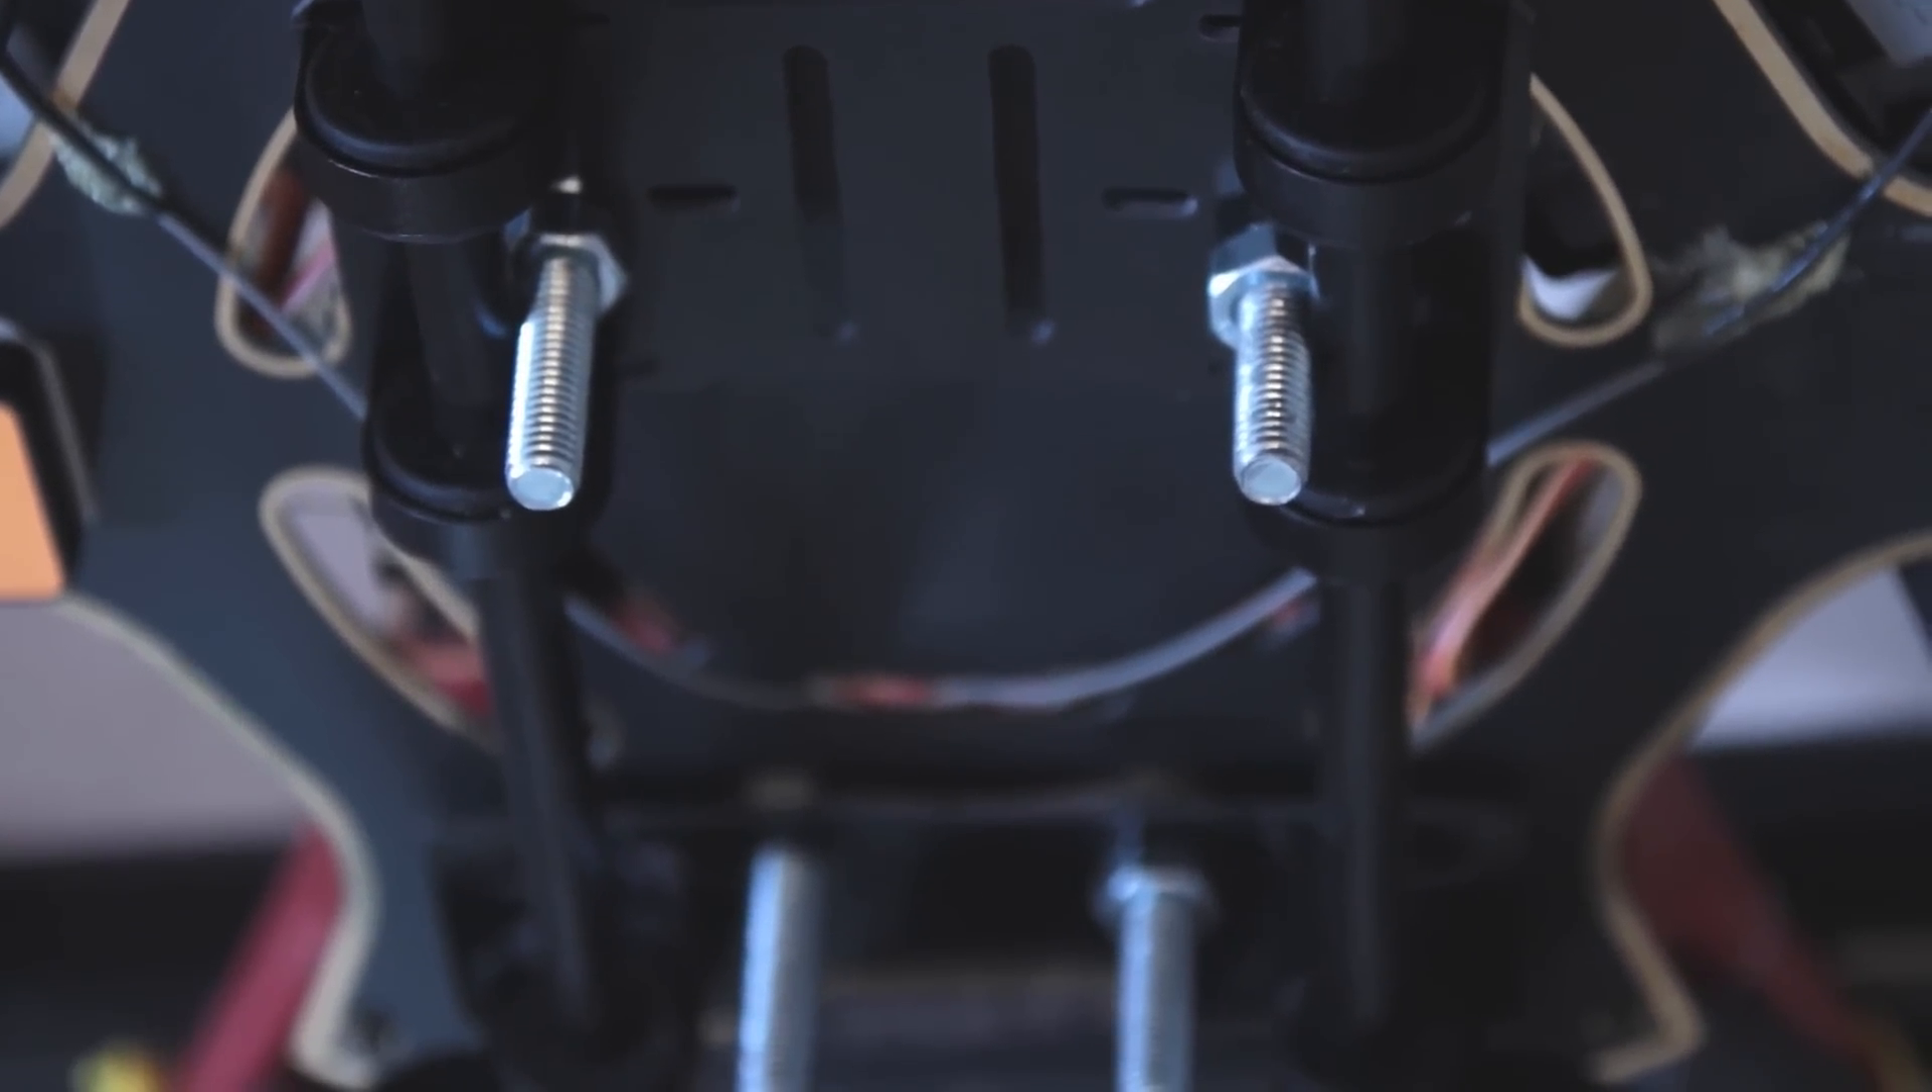Now for the minimal weight that it would add I've used some fairly robust bolts here to come through the bottom plate of the DJI through the plates on a landing gear secured with these bolts.